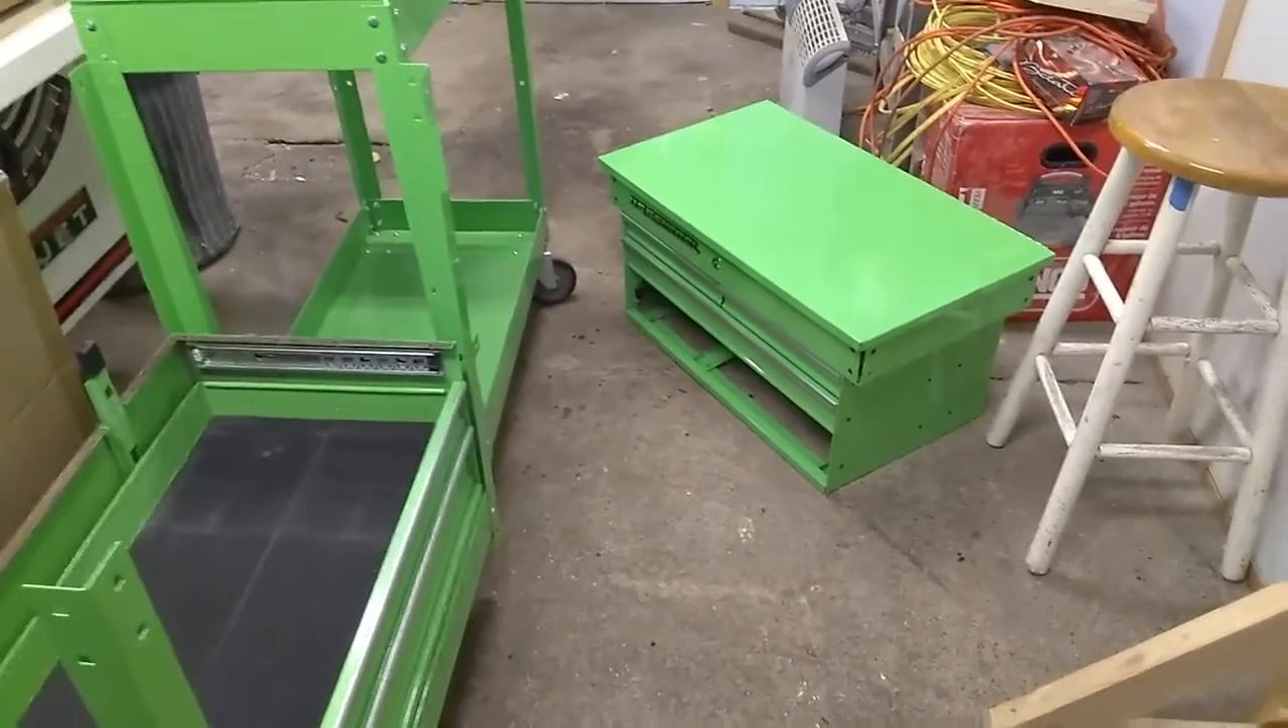So what we're going to do next is, as you can see, I have taken the top portion of this tech cart and put it on the ground.